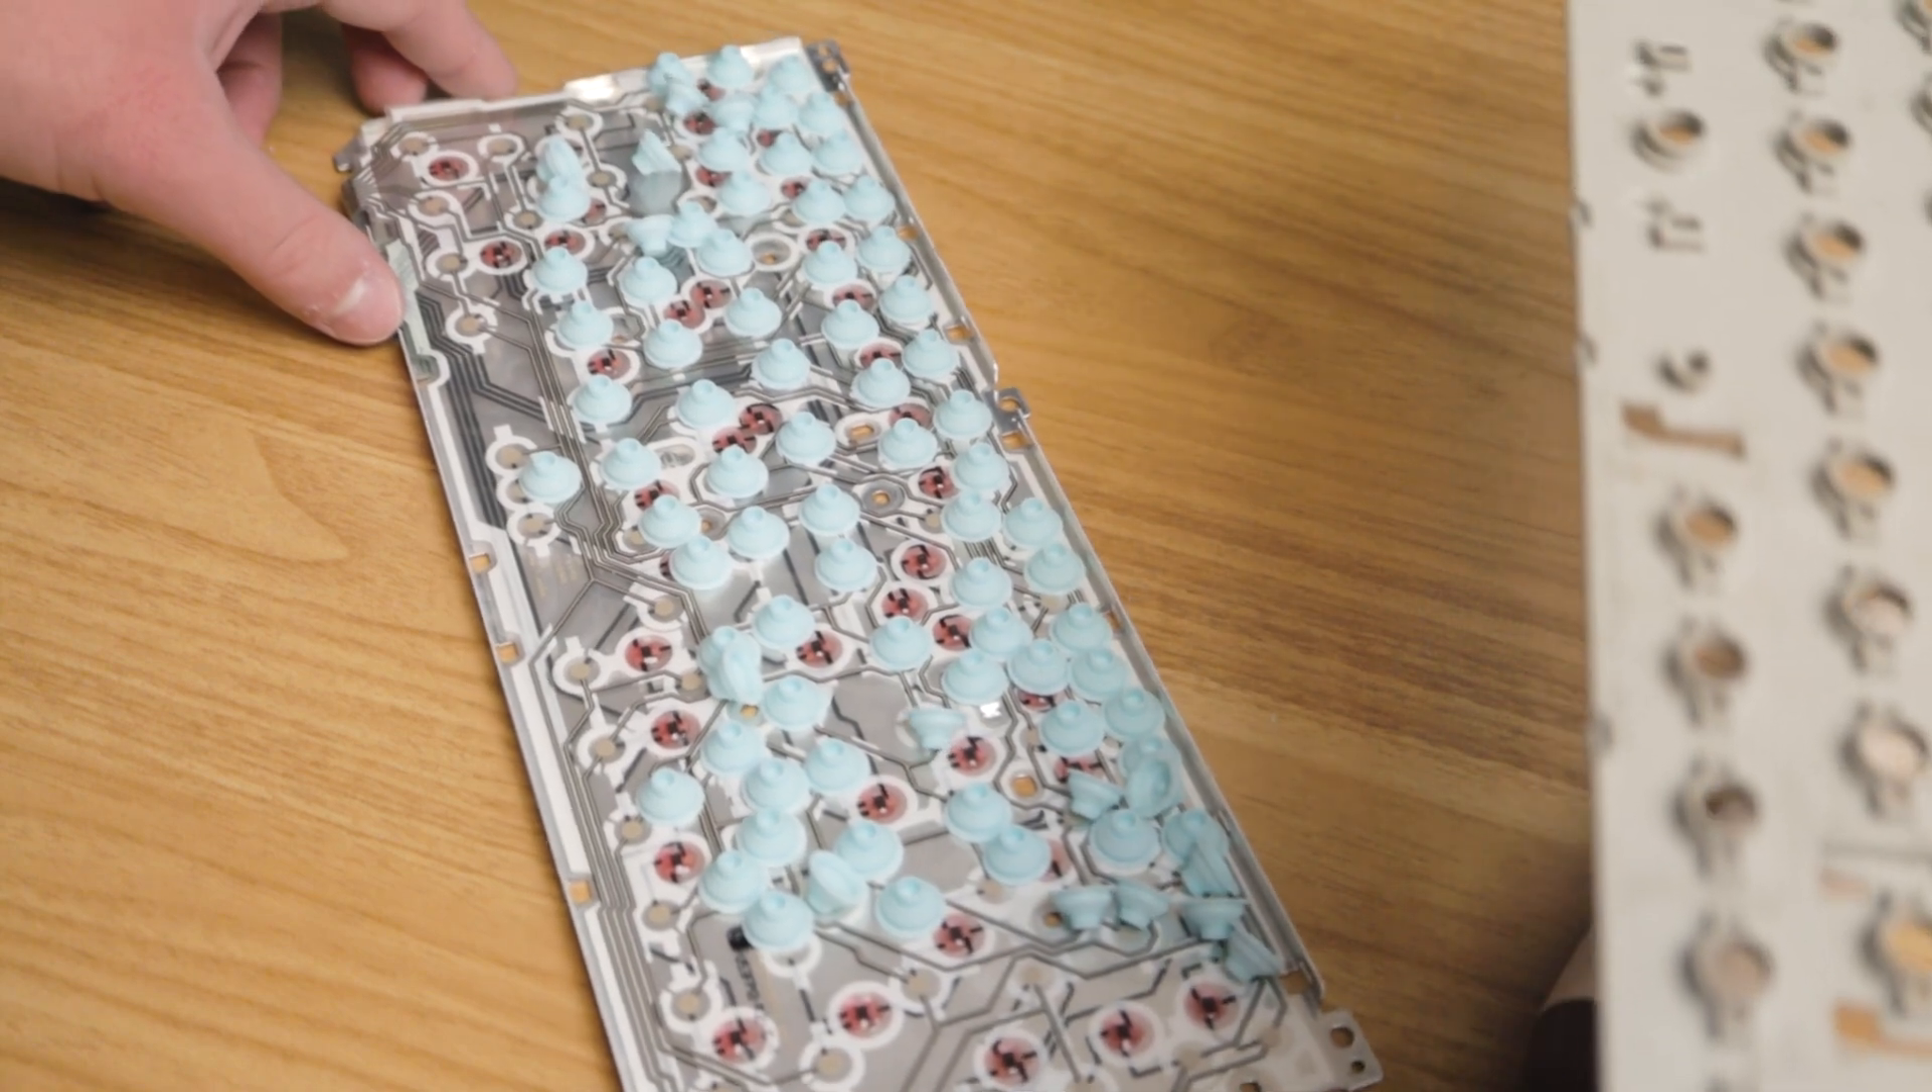I did get that top plastic off, but yeah, basically none of the blue domes are where they're supposed to be. They're not held in place by anything.